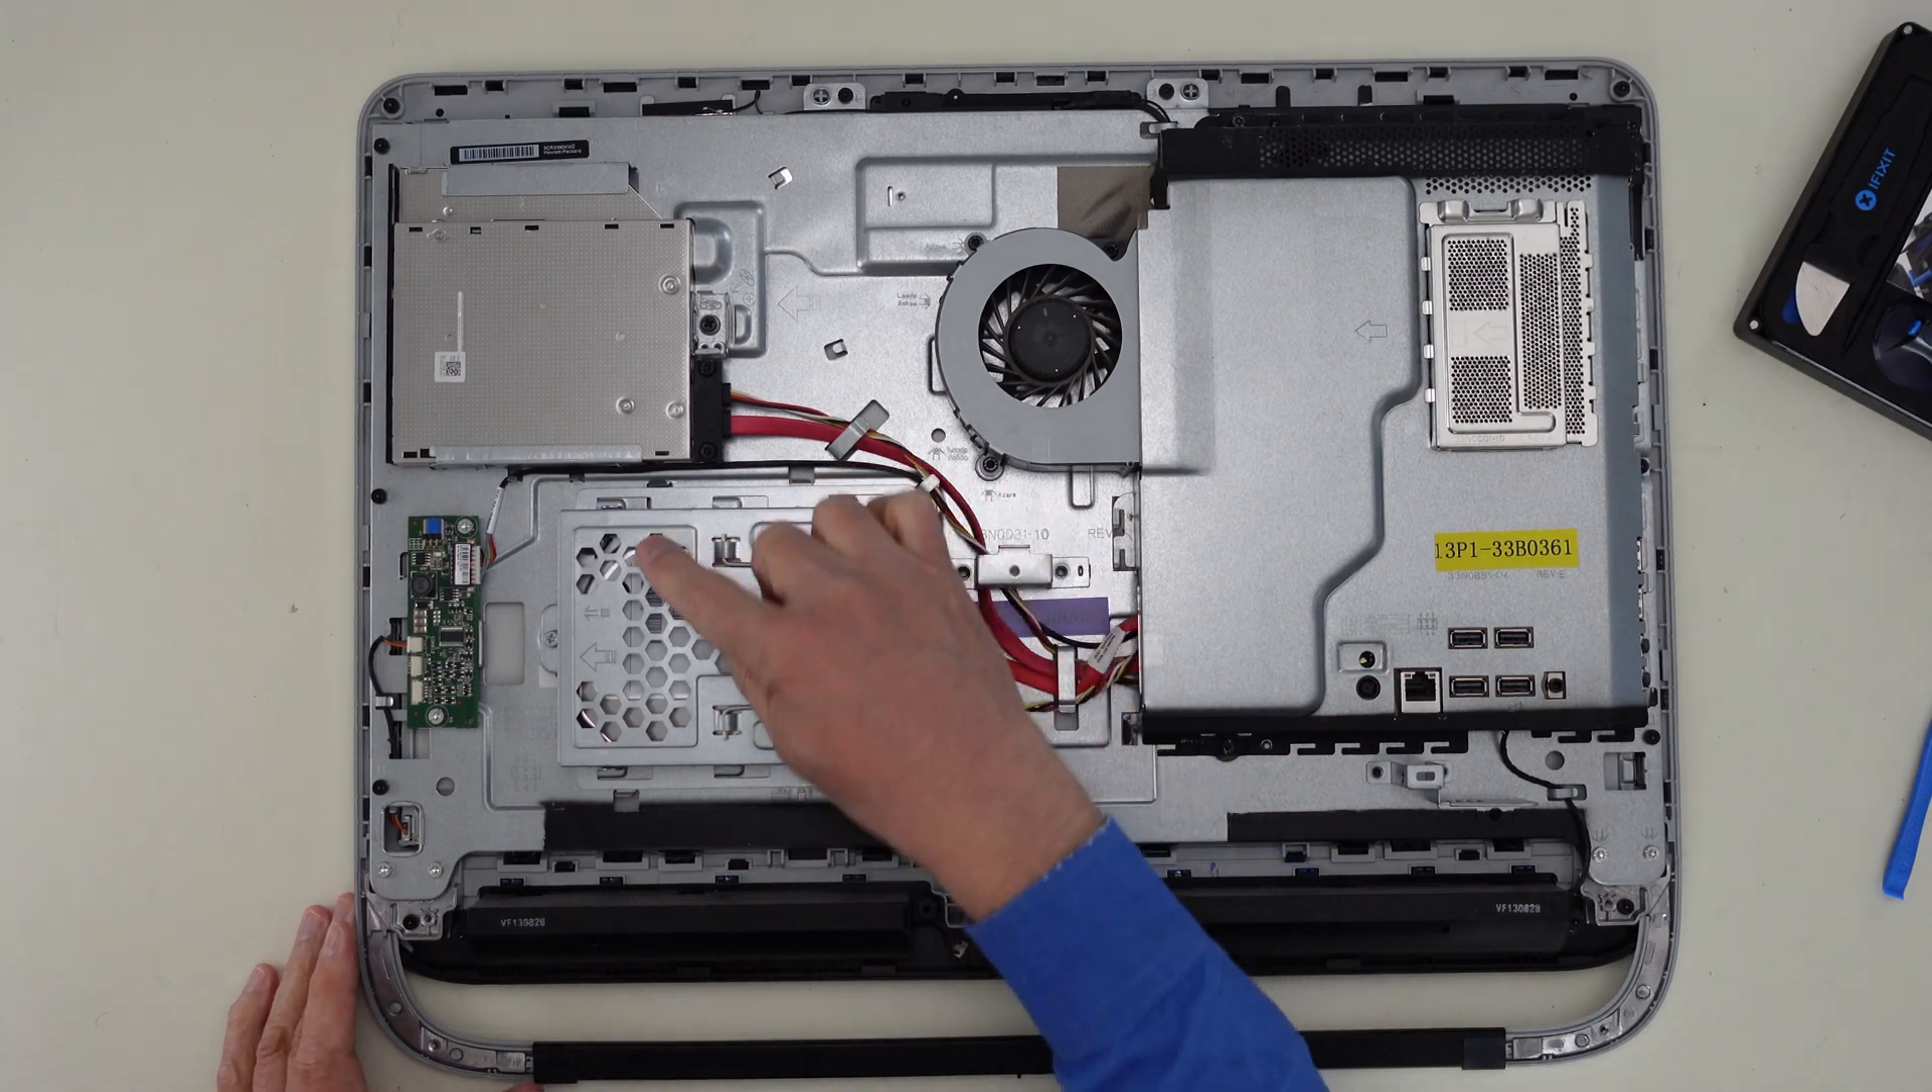Now the full back panel is off.